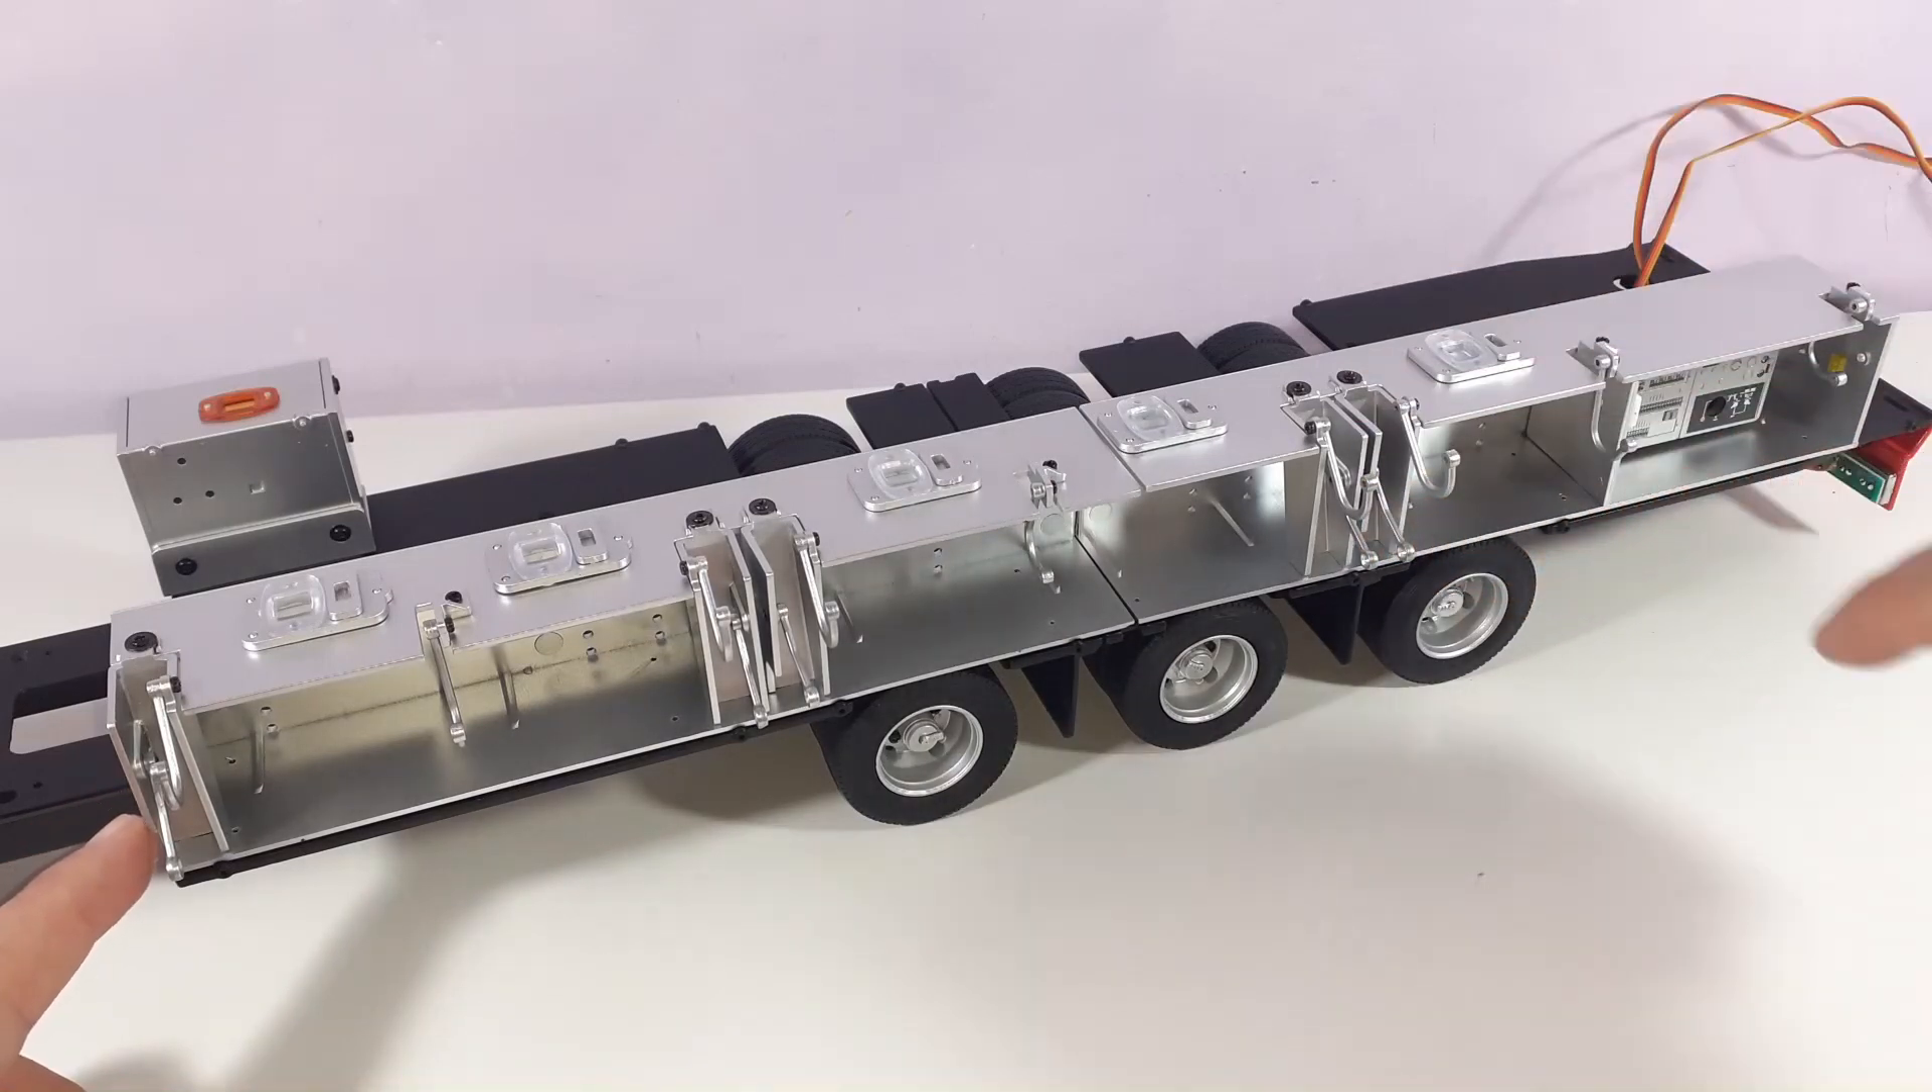Abbiamo montato i due vani sul pianale.